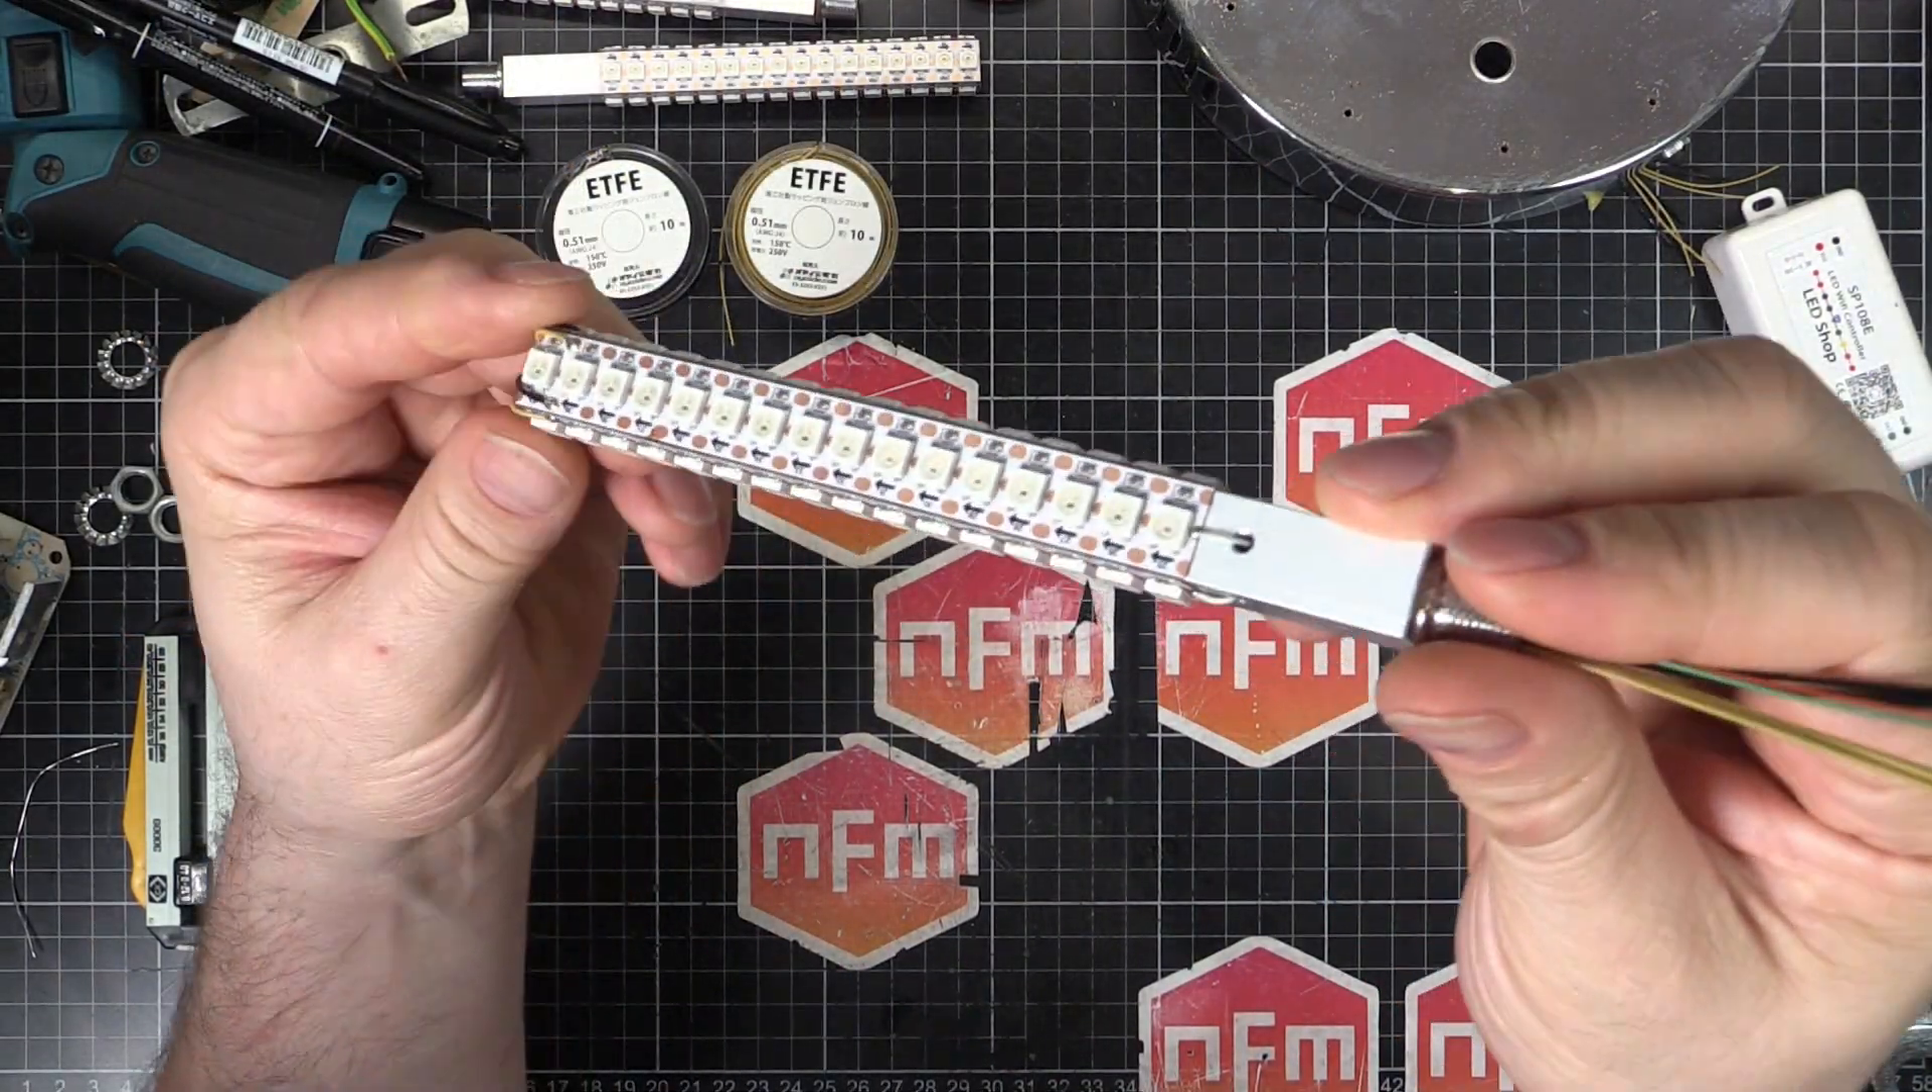So there's one of our sticks done you can see there LEDs all the way around the wires through there.